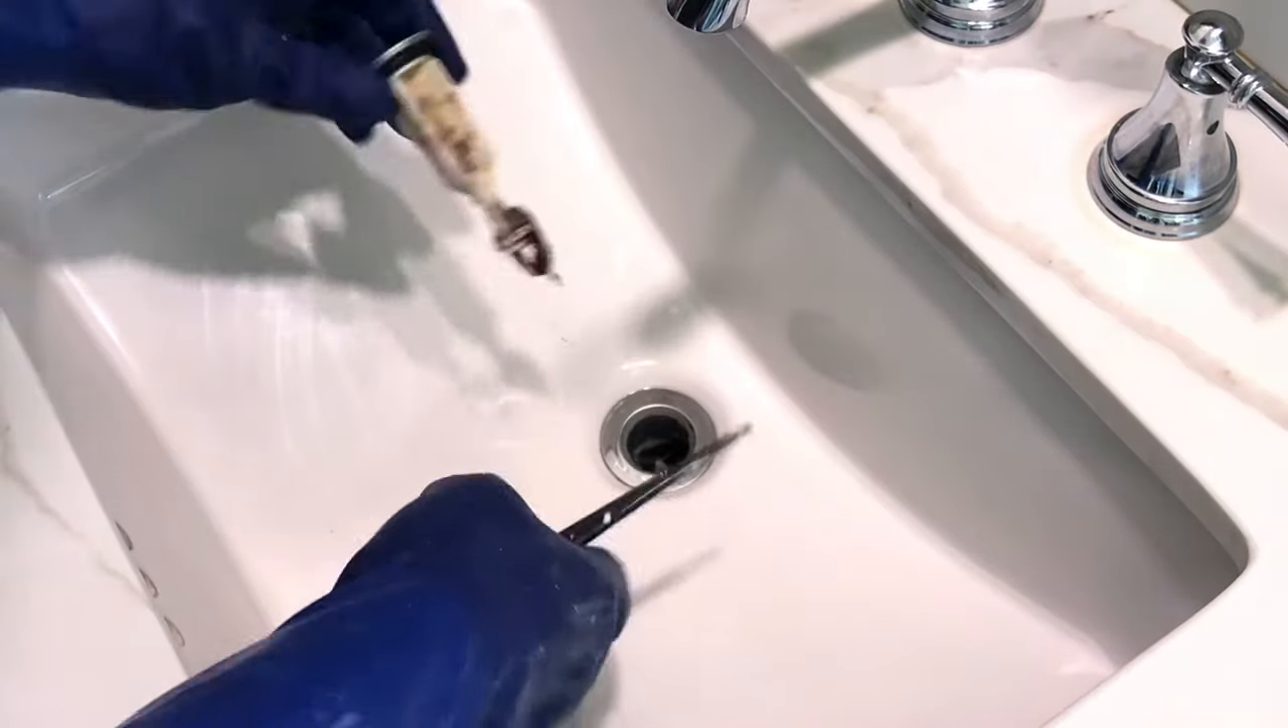After removing that pivot rod I was able to just lift the drain stopper out of my sink.